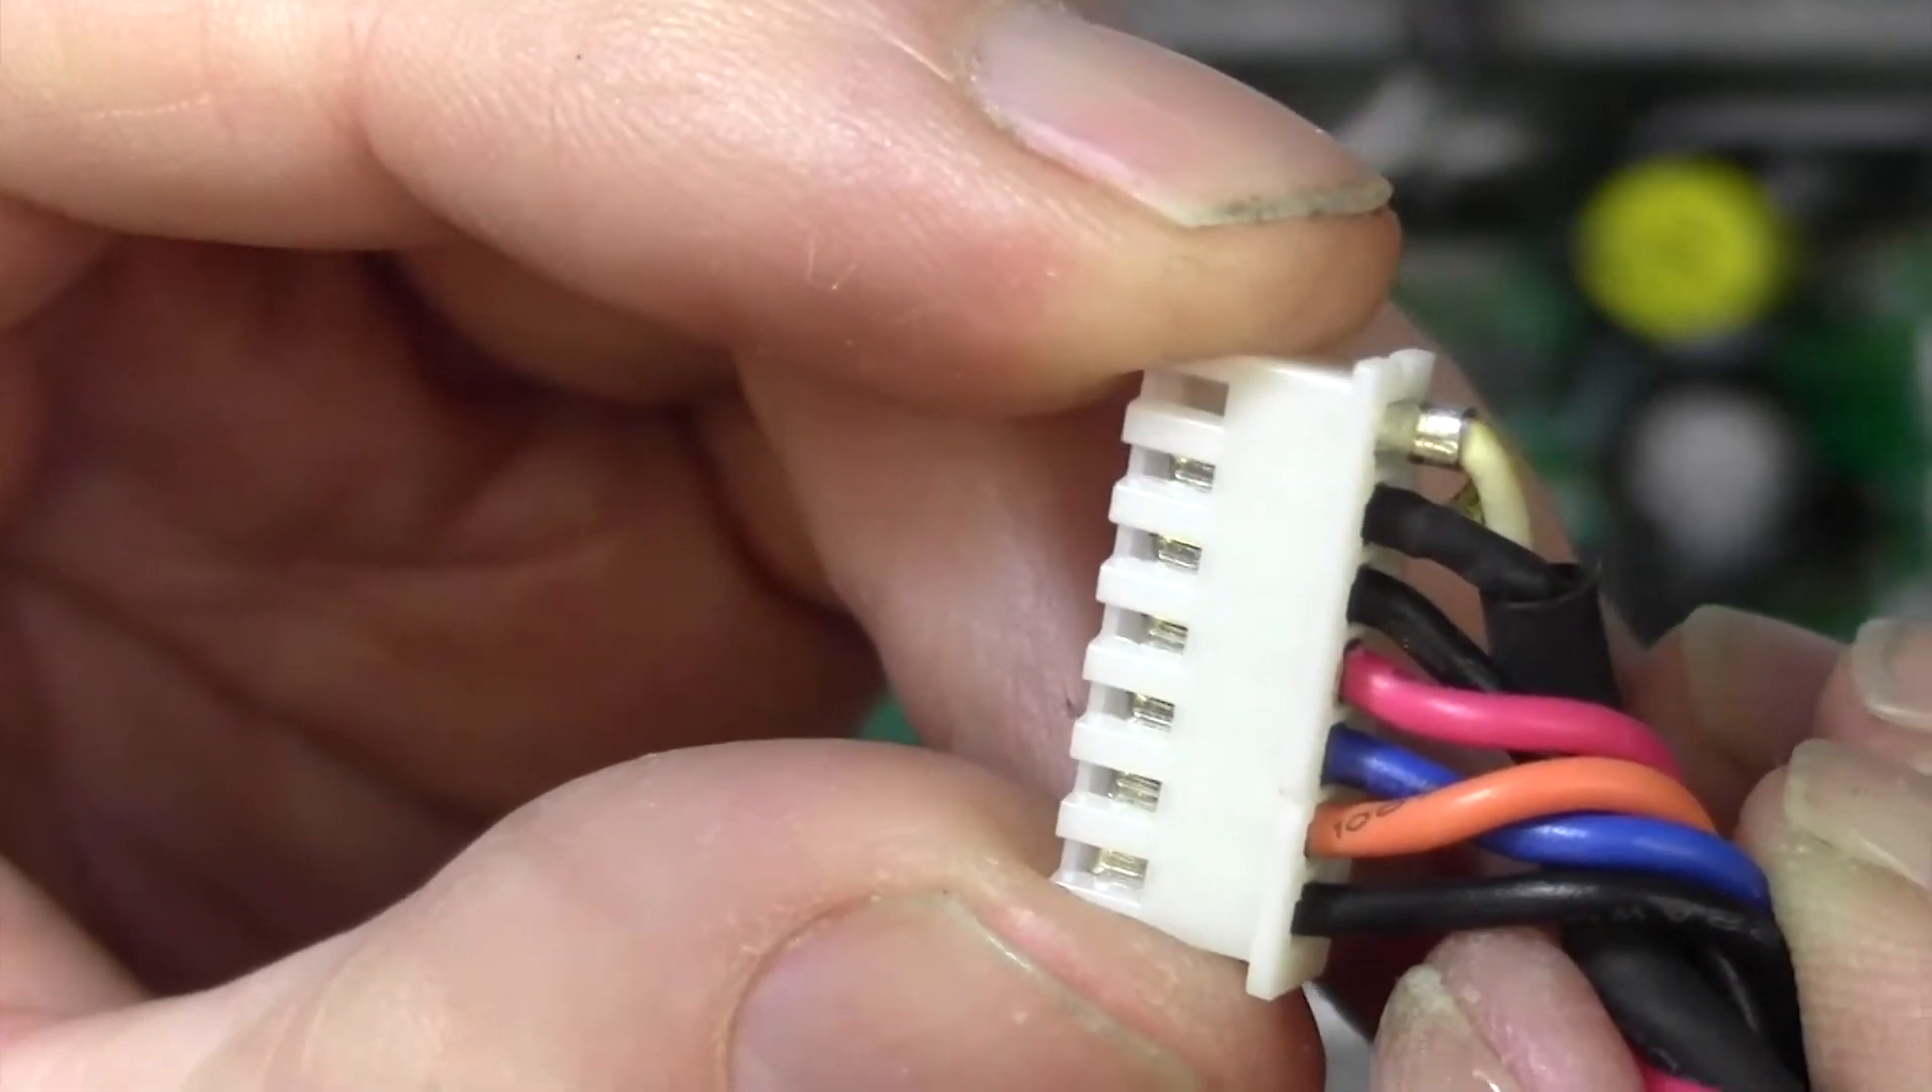Can you see how that white connection there is sticking out the thing?